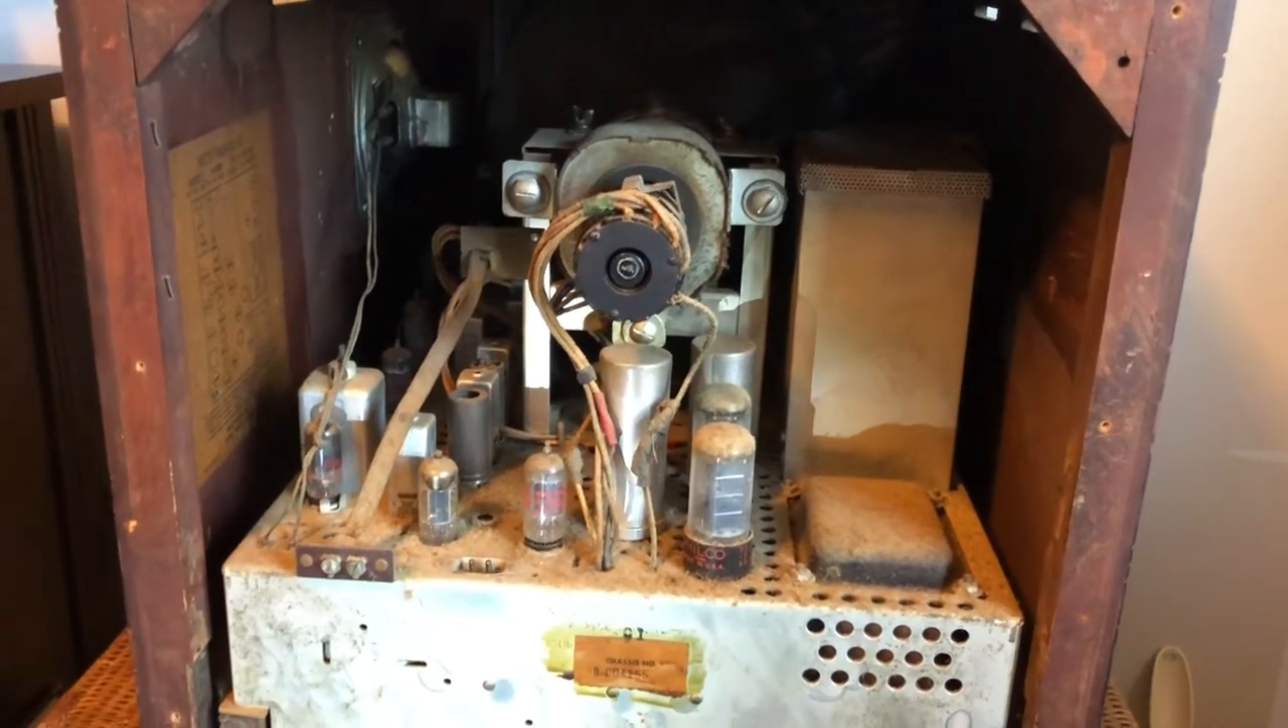I just took off the back and everything looks to be alright.